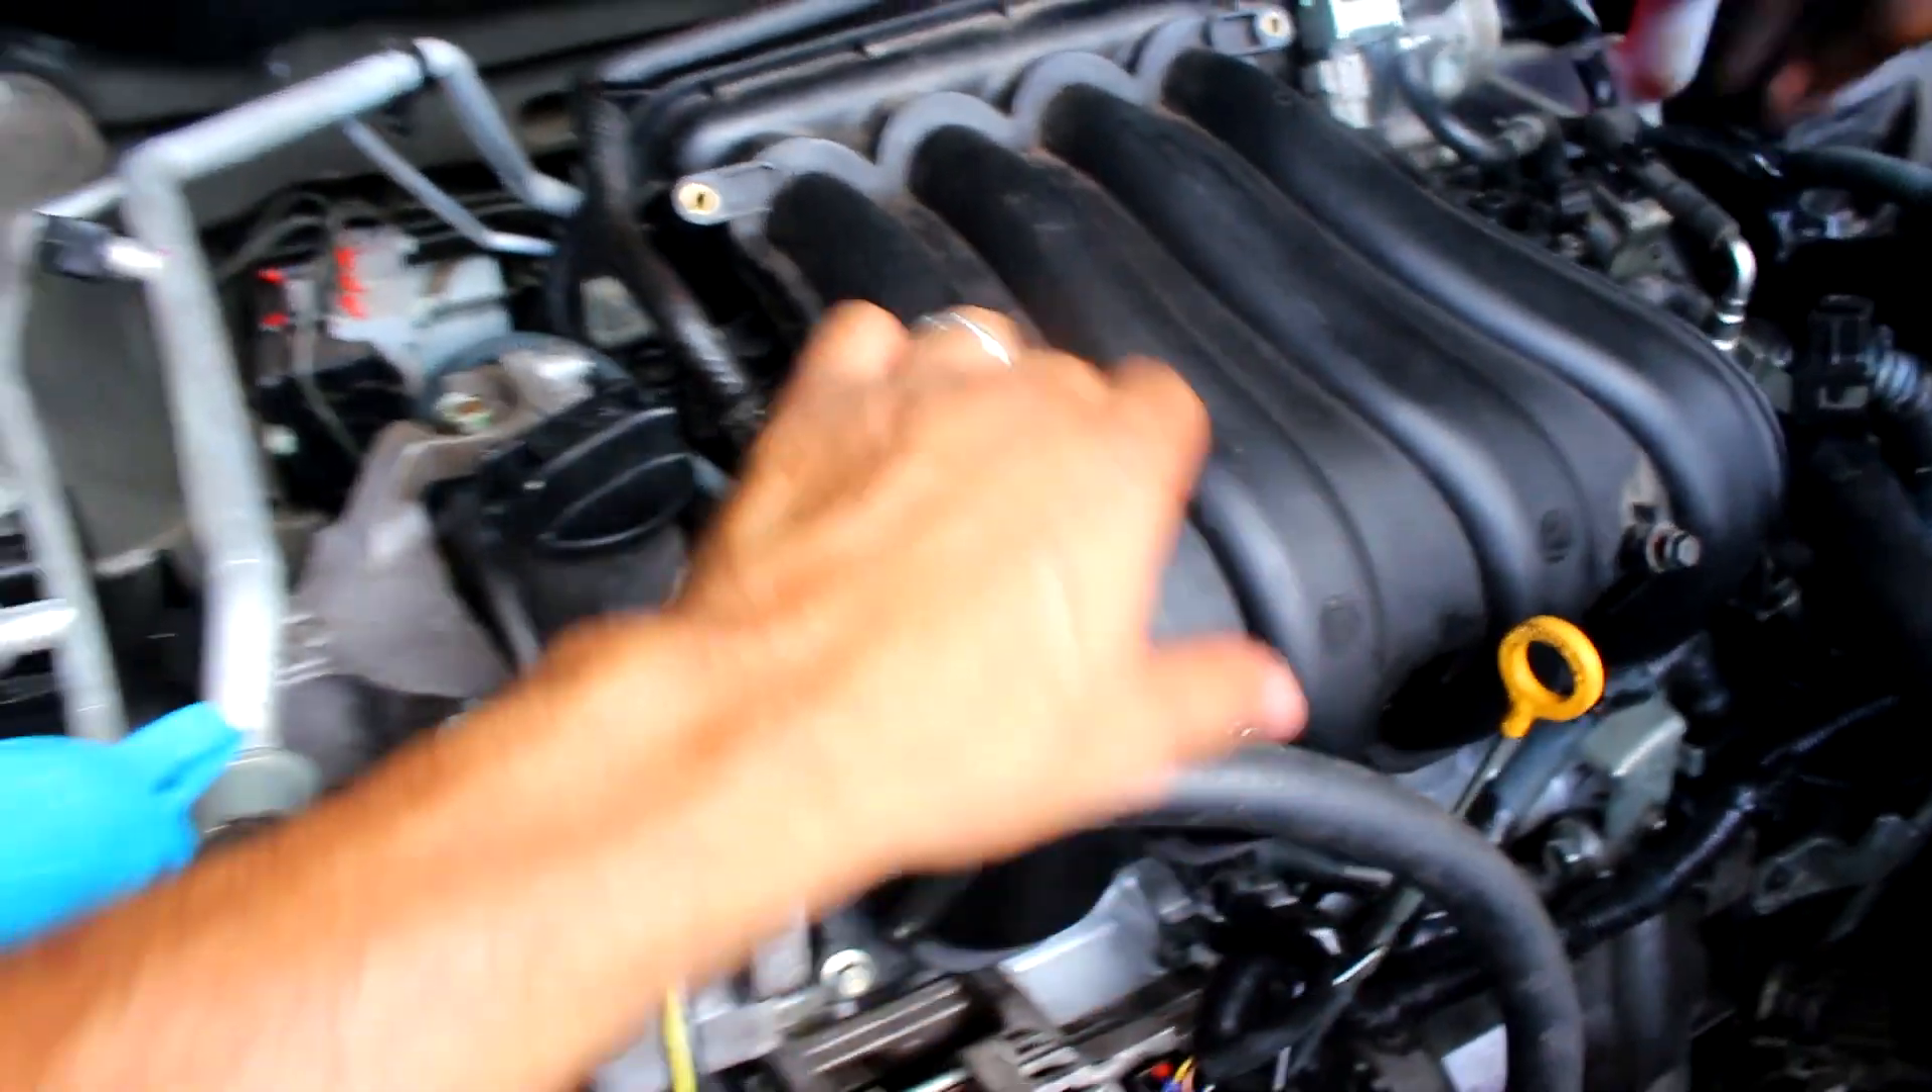Coletor de admissão Já no lugar.